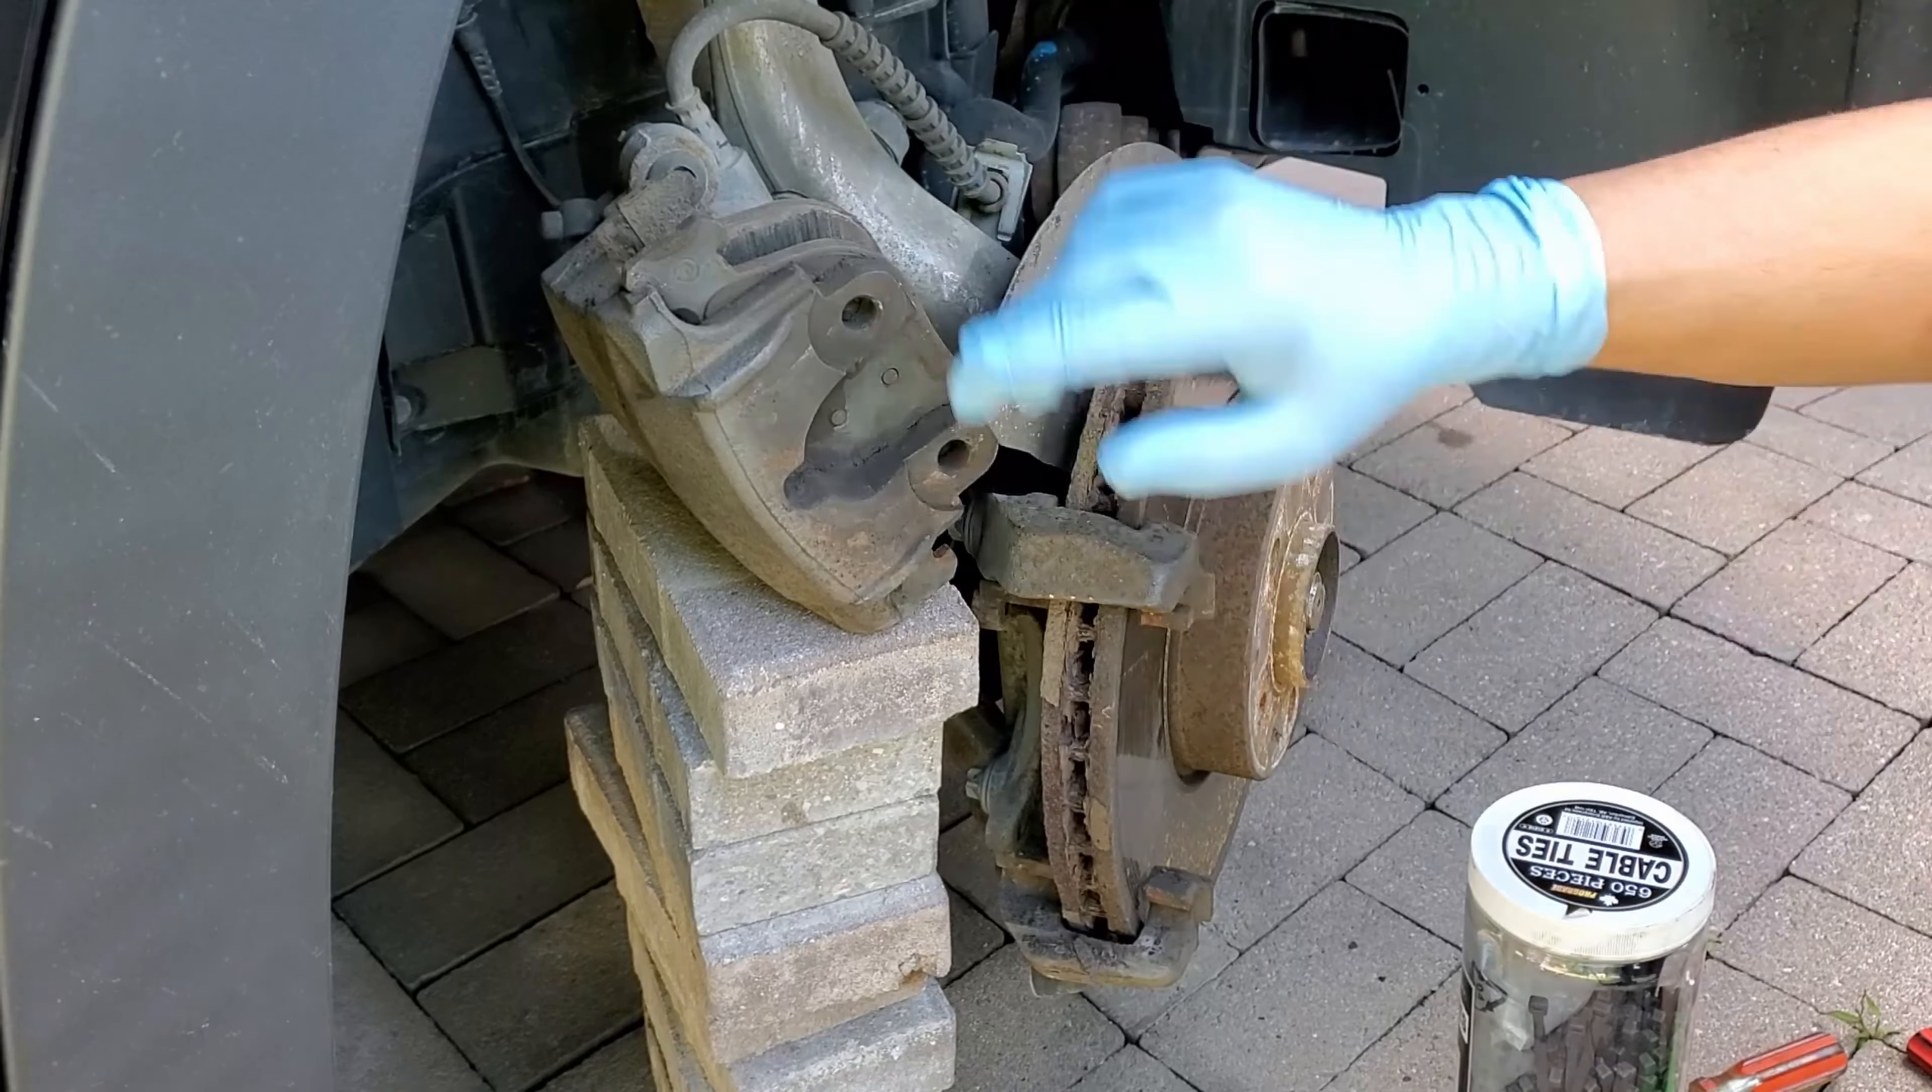Okay, I just removed the caliper and I've just temporarily supported it here.